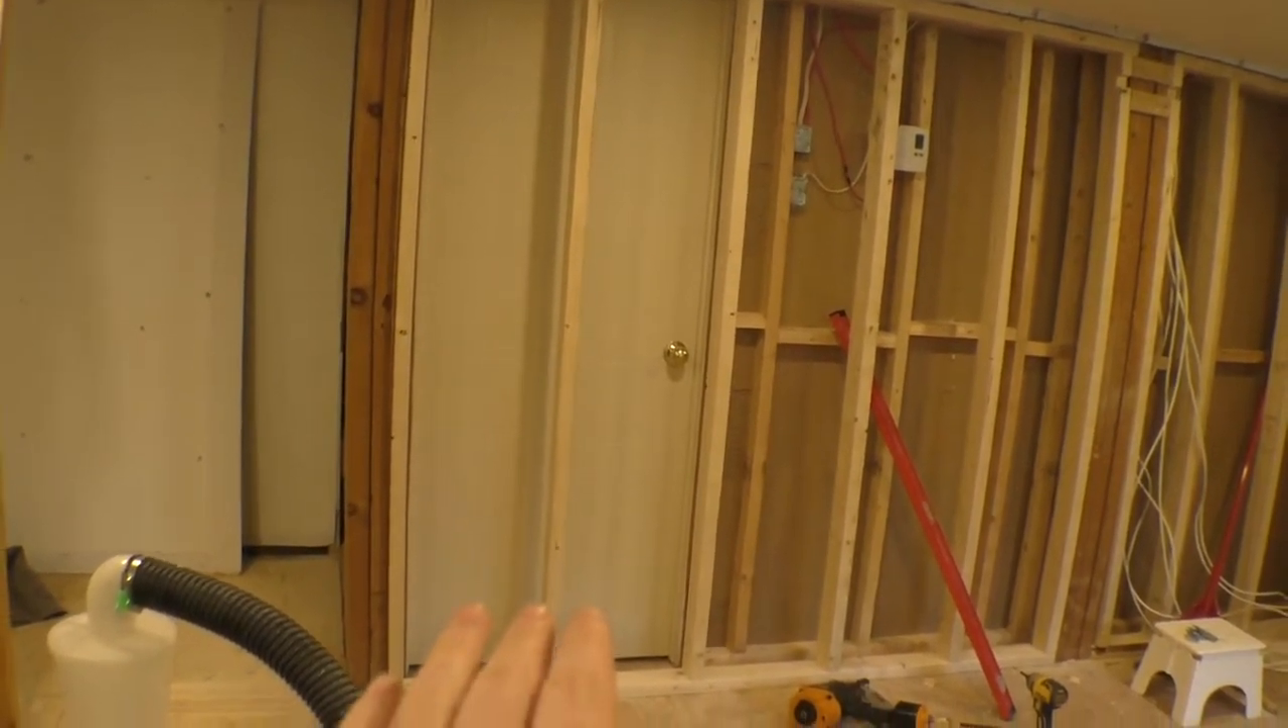I remove the drywall here i haven't removed the door yet uh but i i can now you will see uh in a second why.